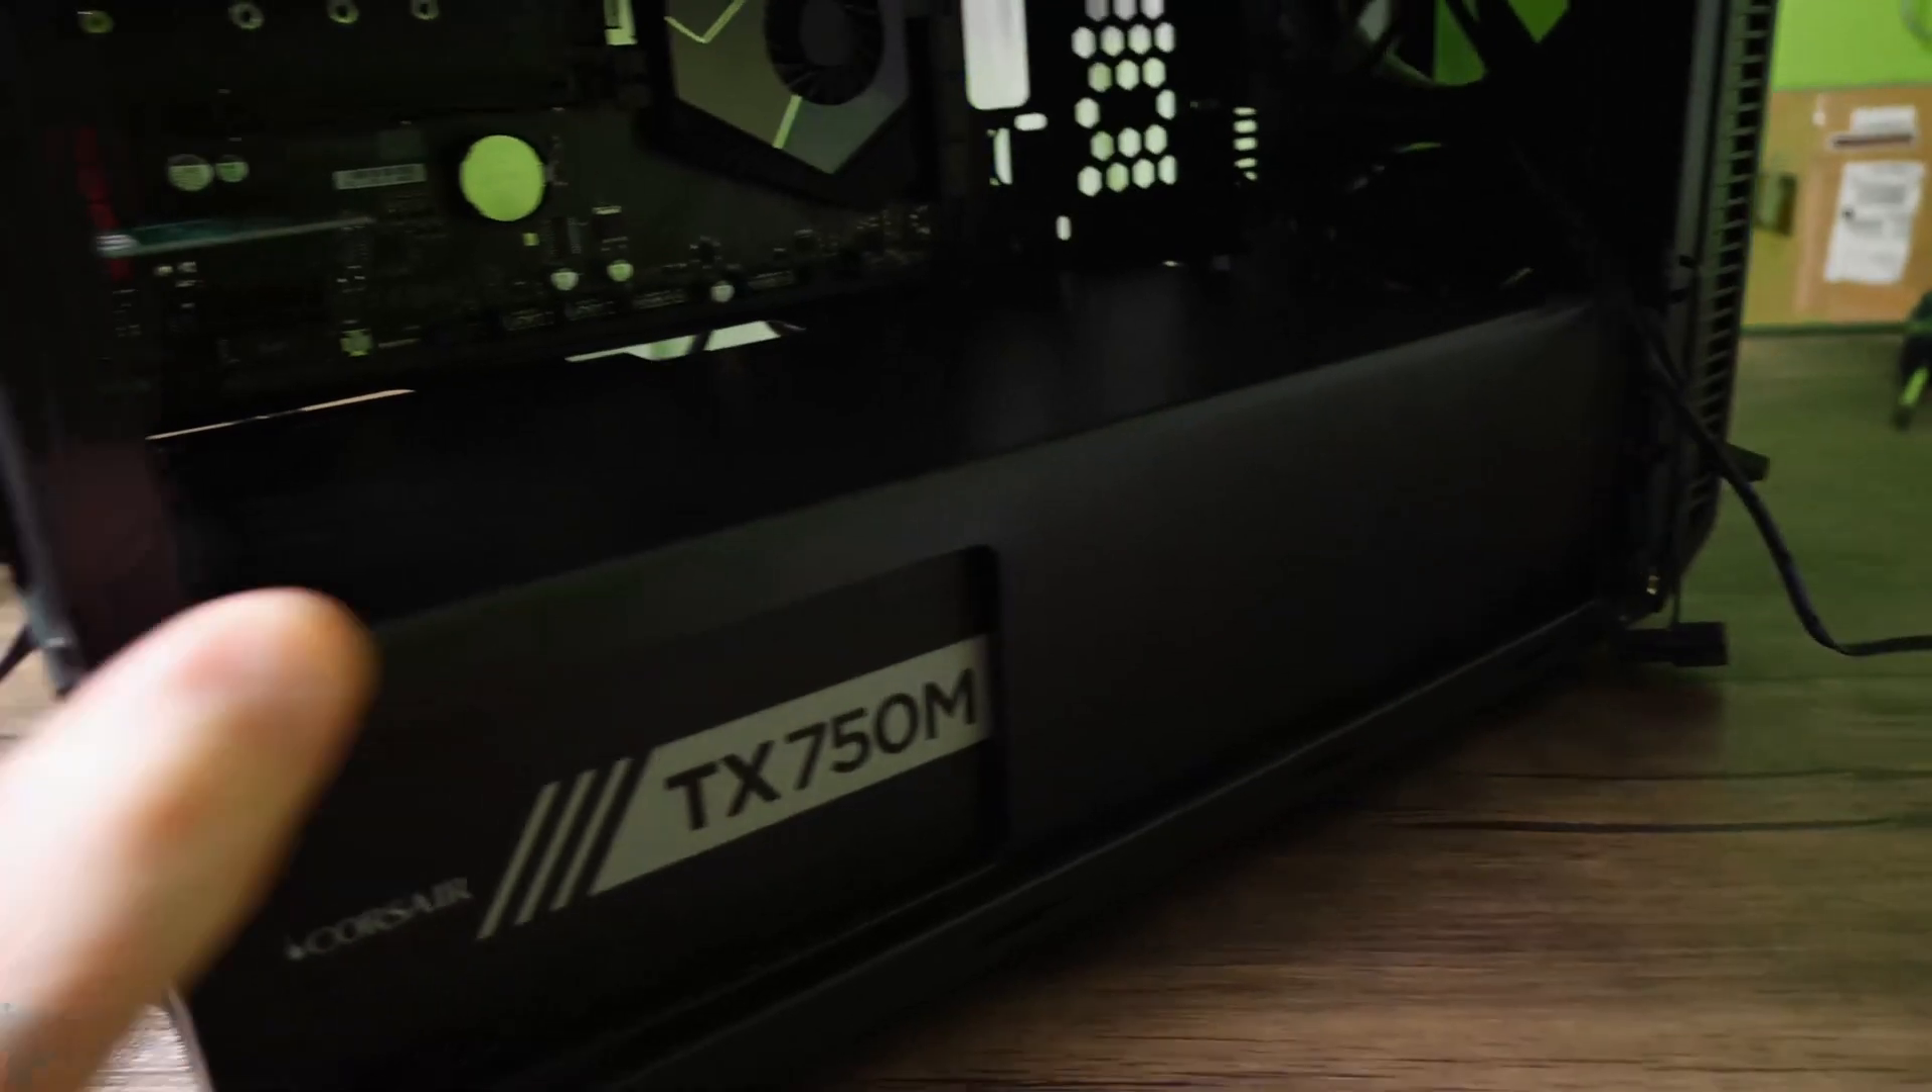So I've now installed the PSU.